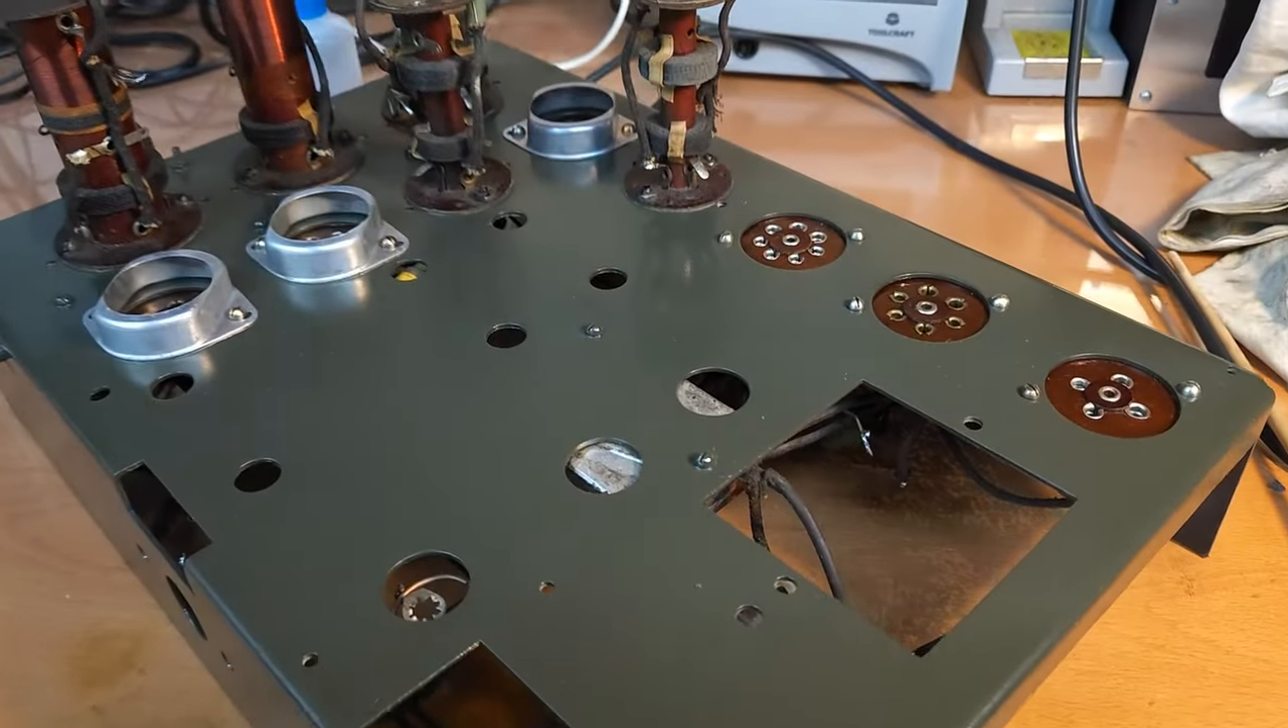Okay um all sockets have been mounted back uh on the chassis and um there i also cleaned each of them.